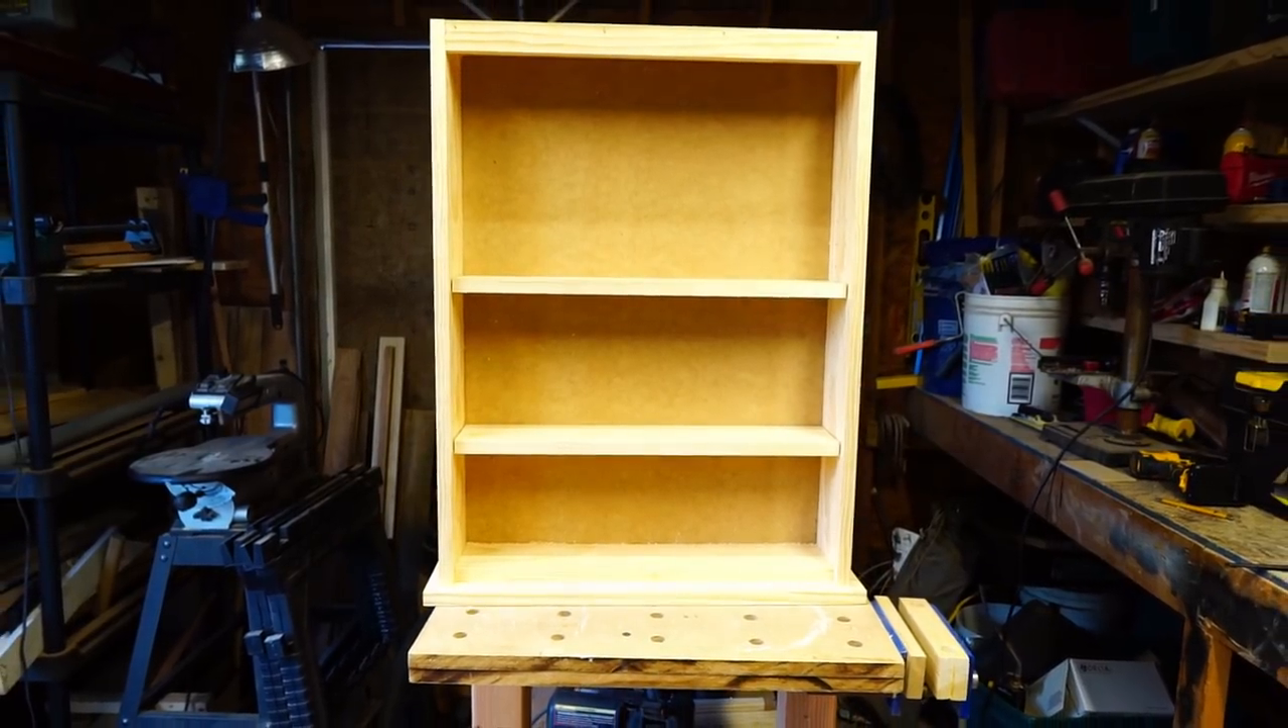And so now we have the box with the shelves all installed.